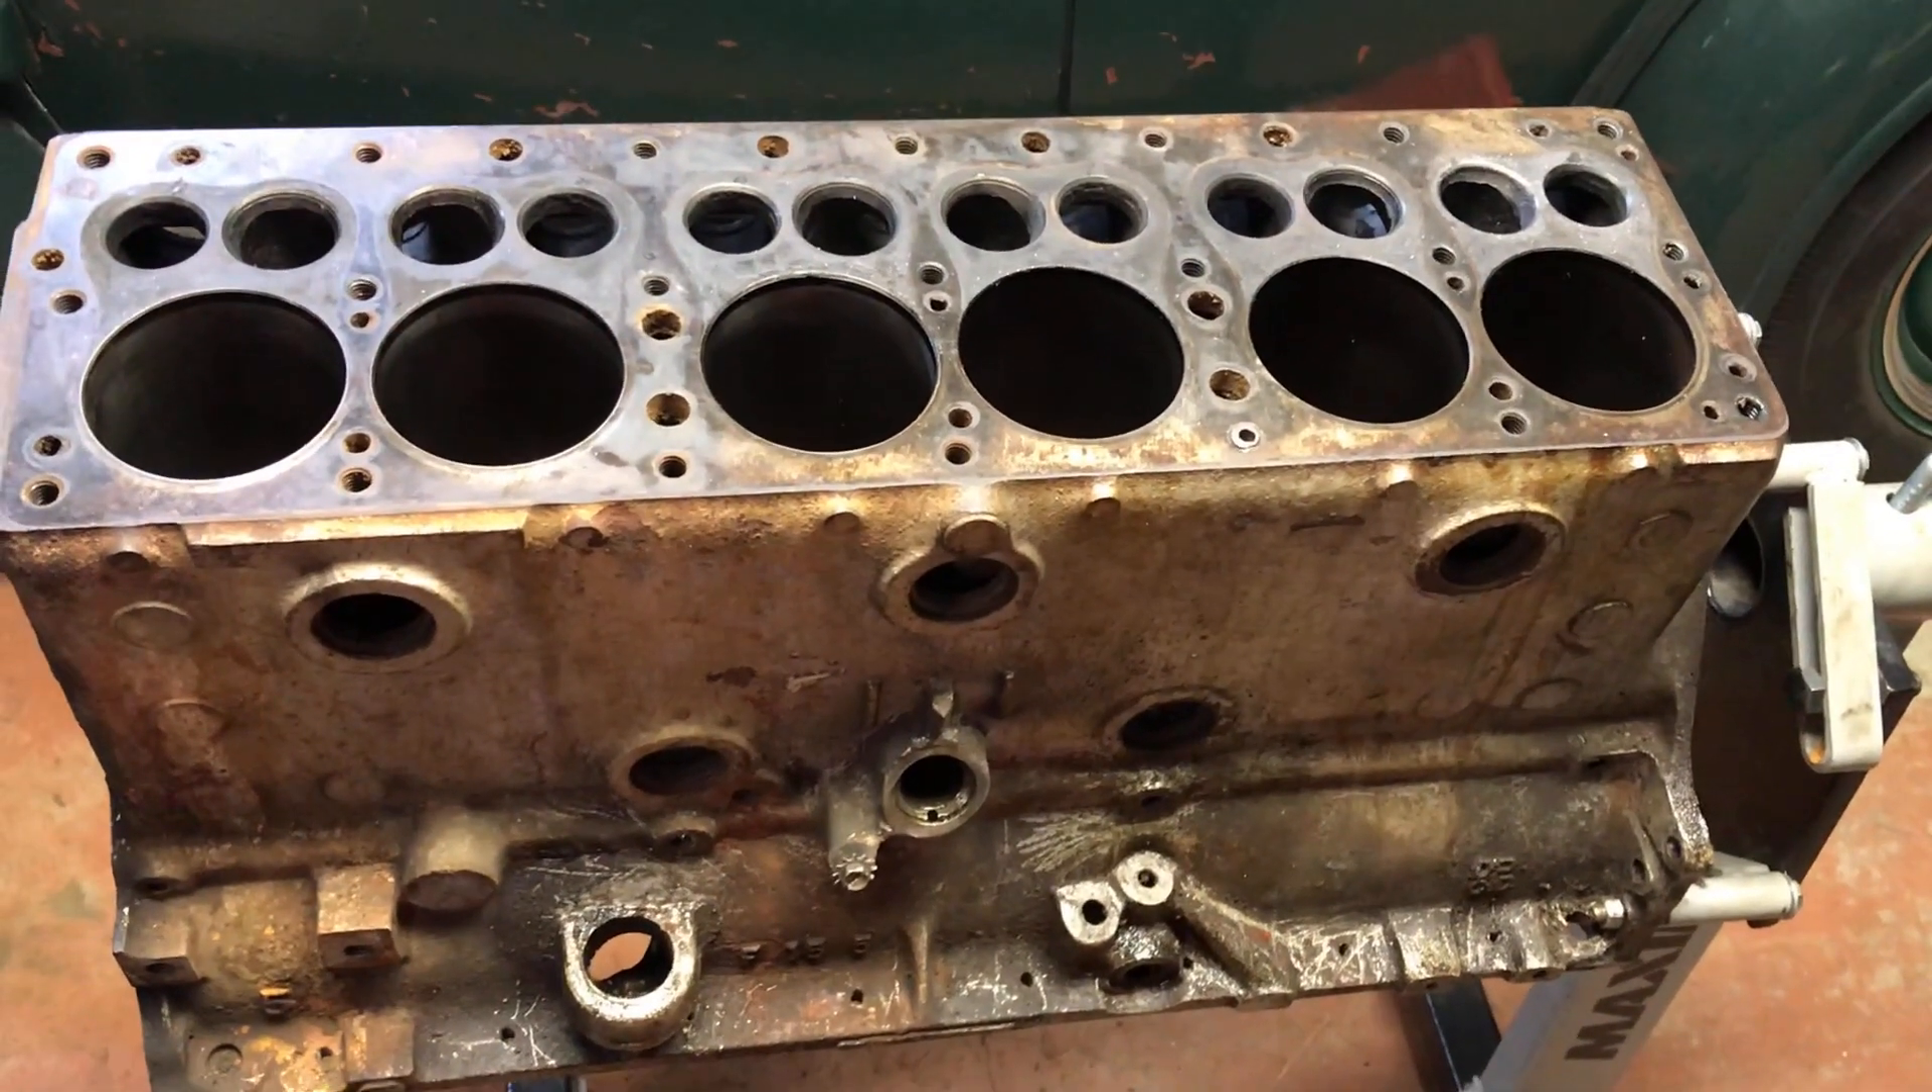The block is completely stripped. Disassembly is complete.